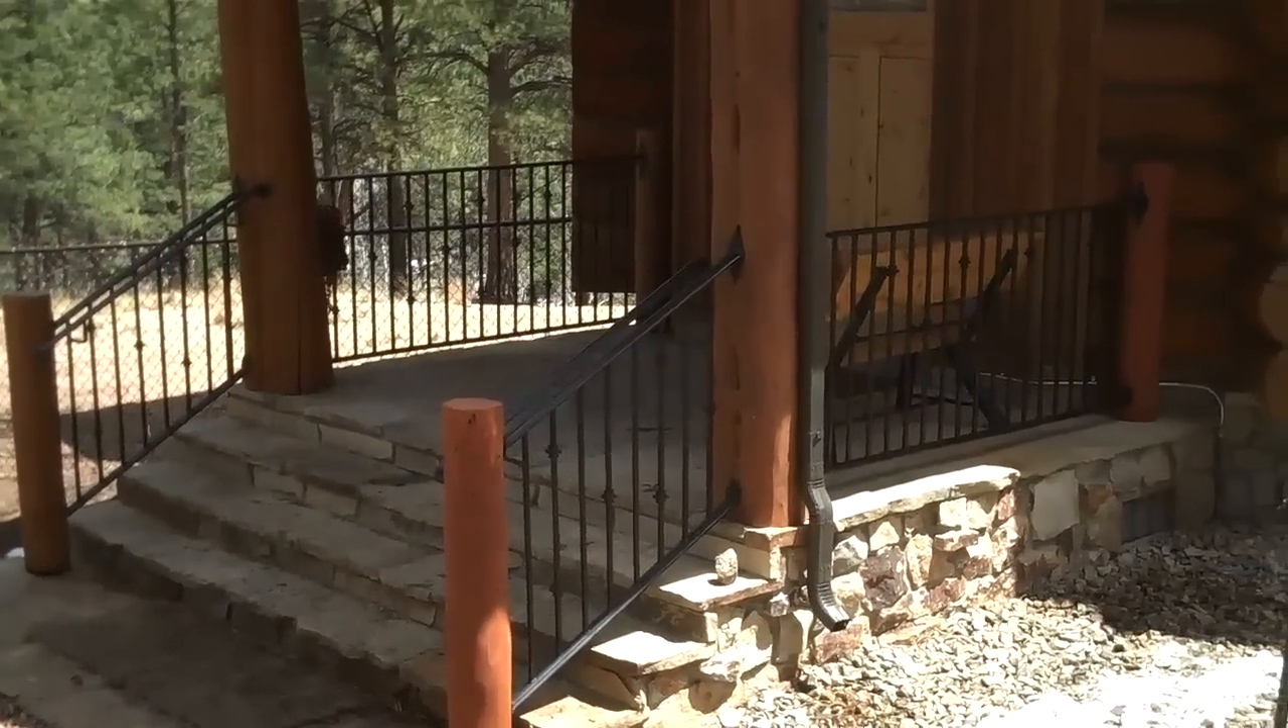Well there you go we got us a new hand railing.